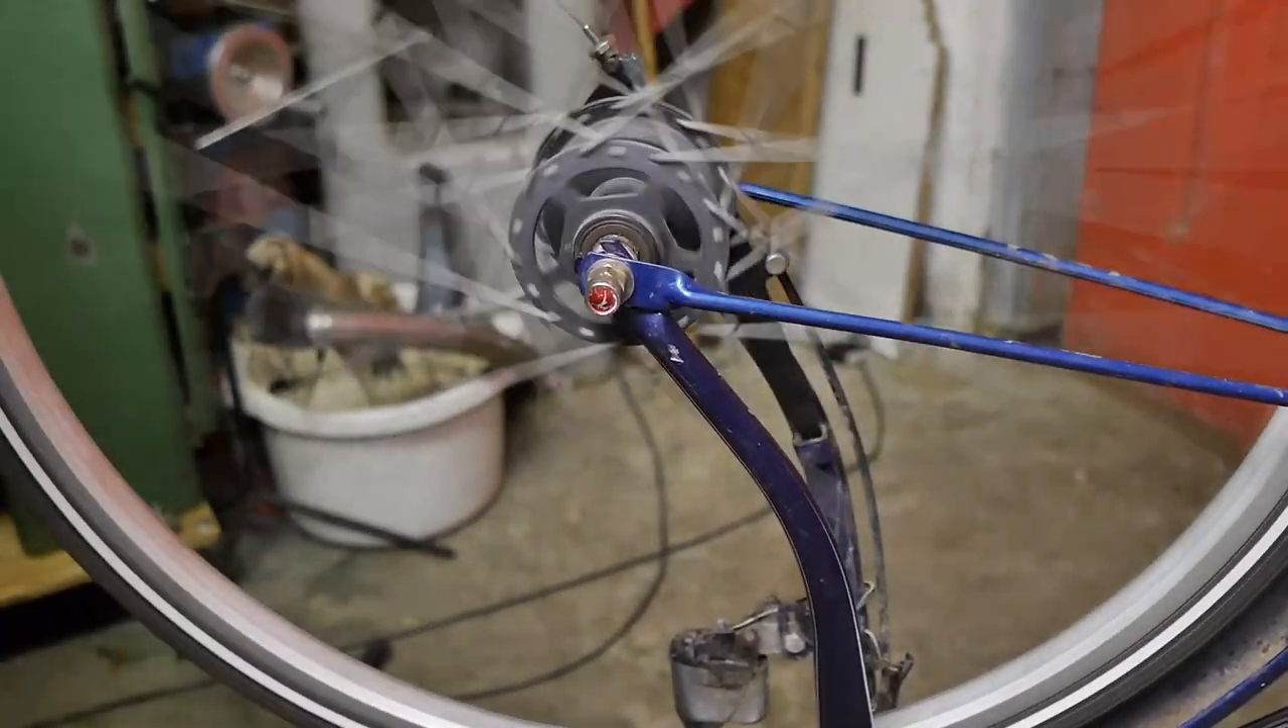And the wheel is back in the bicycle.